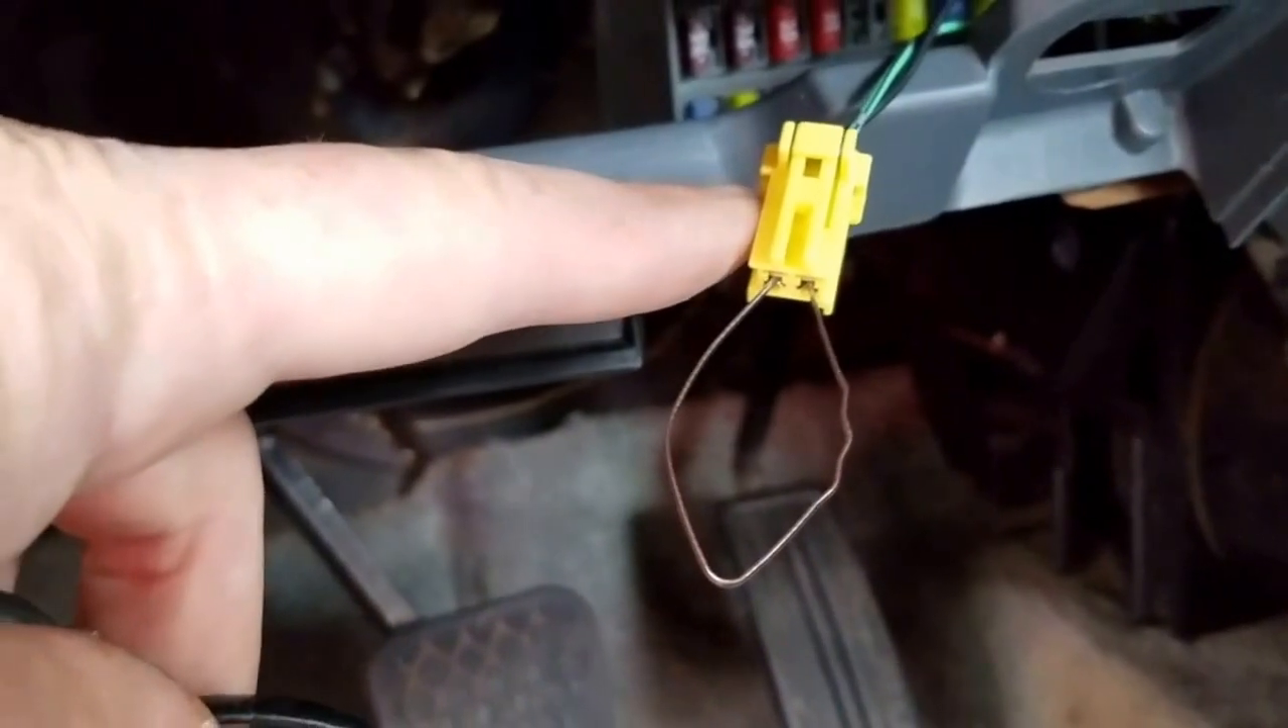Okay, so we've got our bobby pin in the connector now.